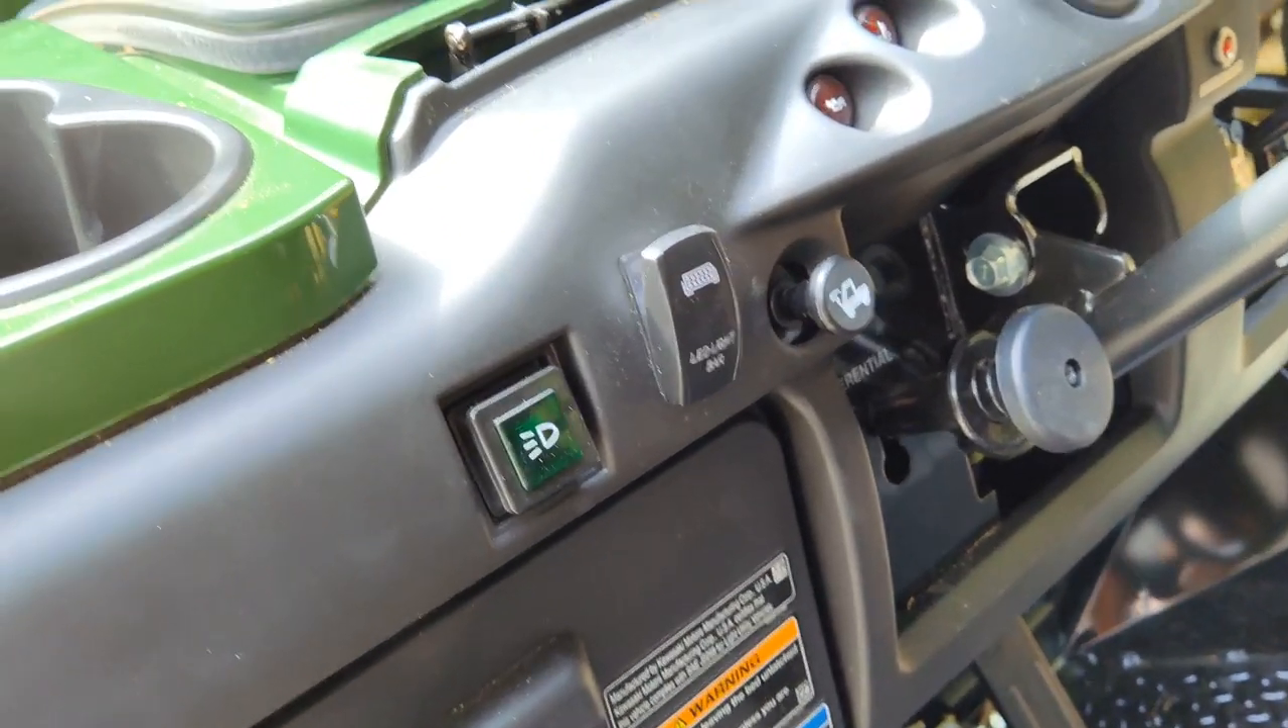So what I did was I just went in there with a box cutter and used that to cut out the rectangle. And then this switch drops right in.